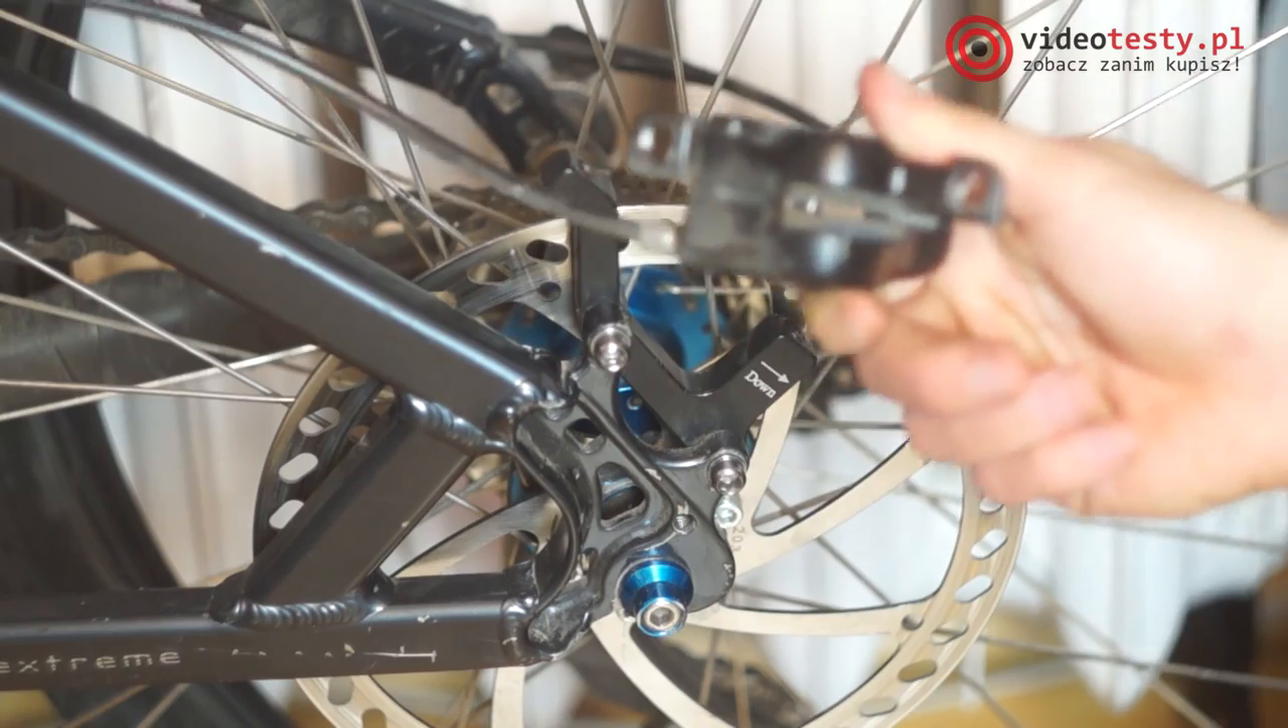Tak więc adapter mamy już zamontowany.